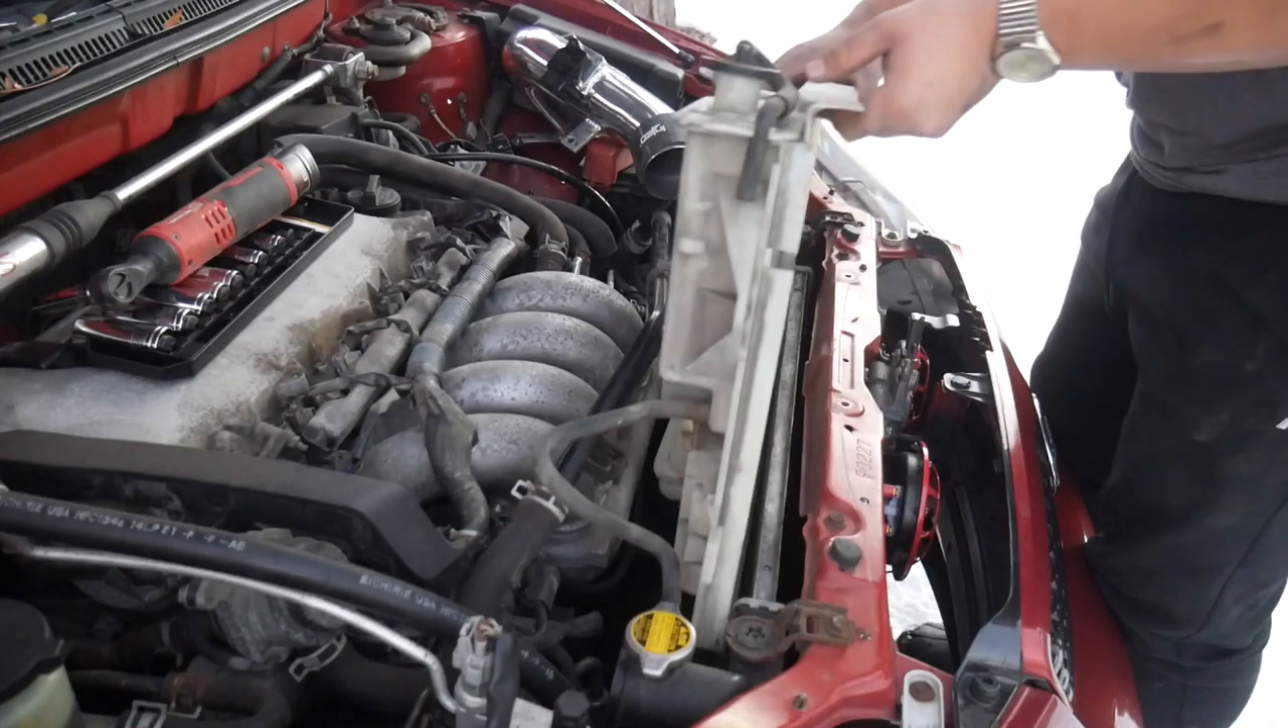And the fan shroud is almost out.